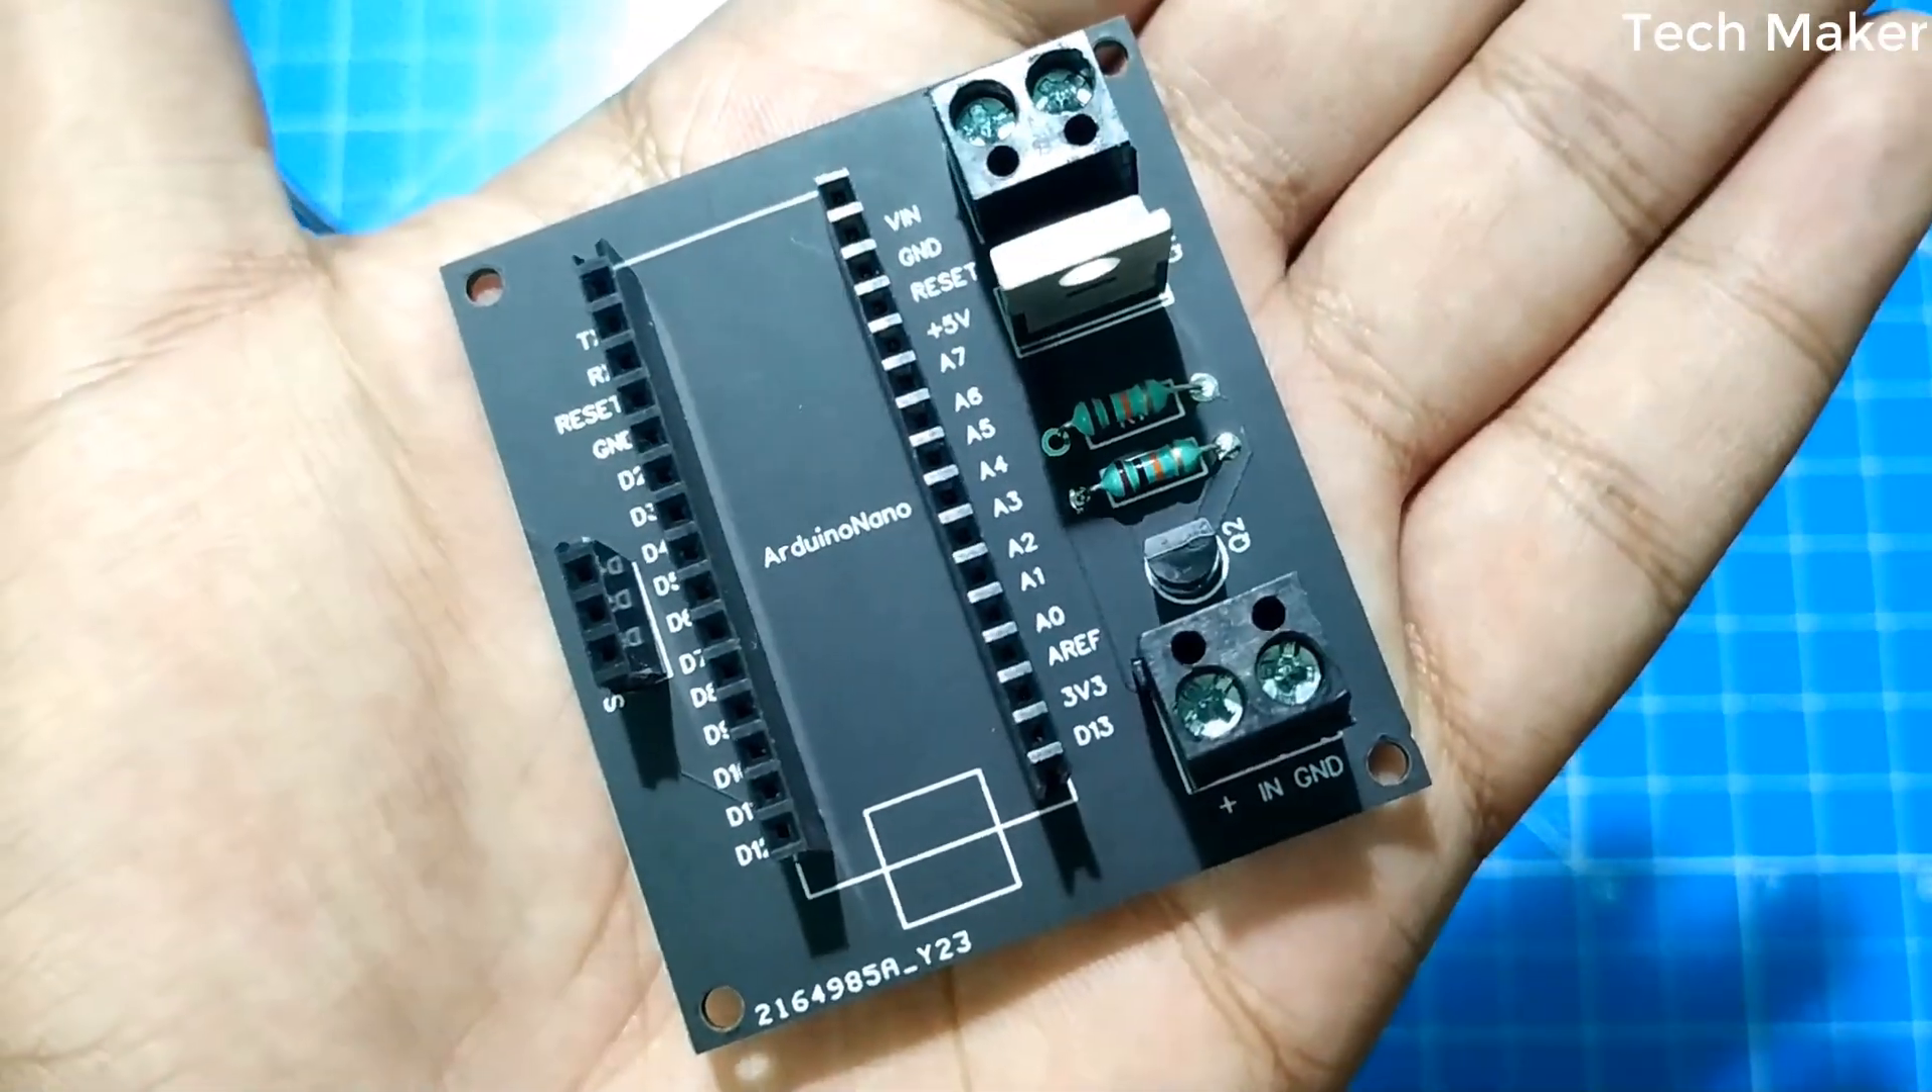Is This is how the PCB looks after assembling the components.